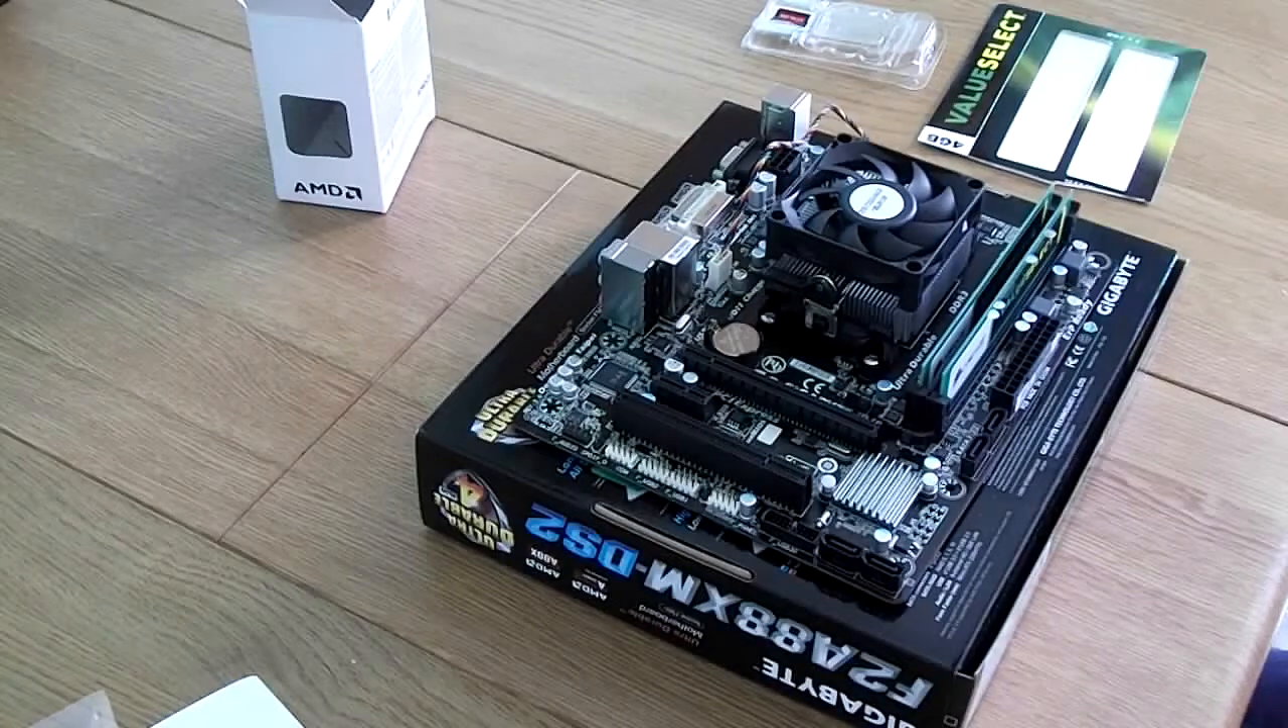We now have a CPU, heat sink and RAM fitted onto our motherboard.